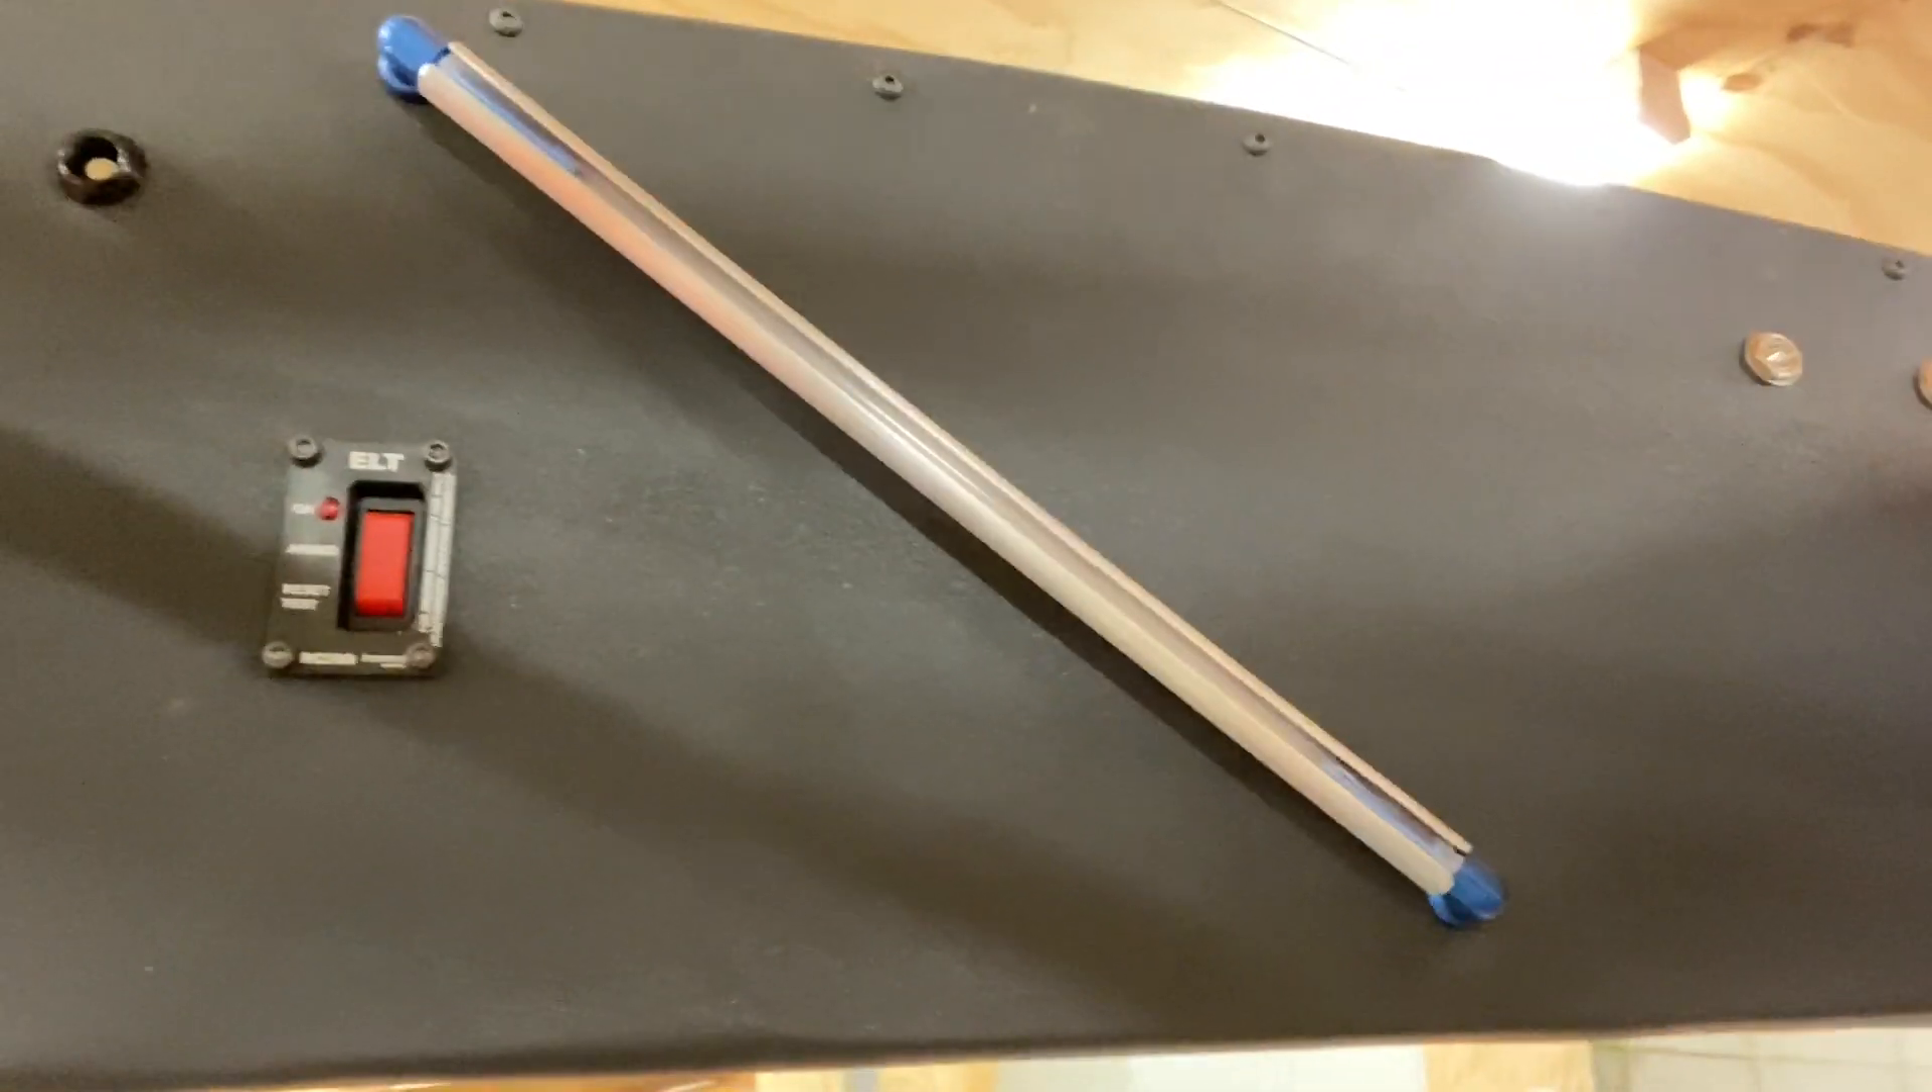I've now installed the fuel sight gauges, very happy with how they turned out.